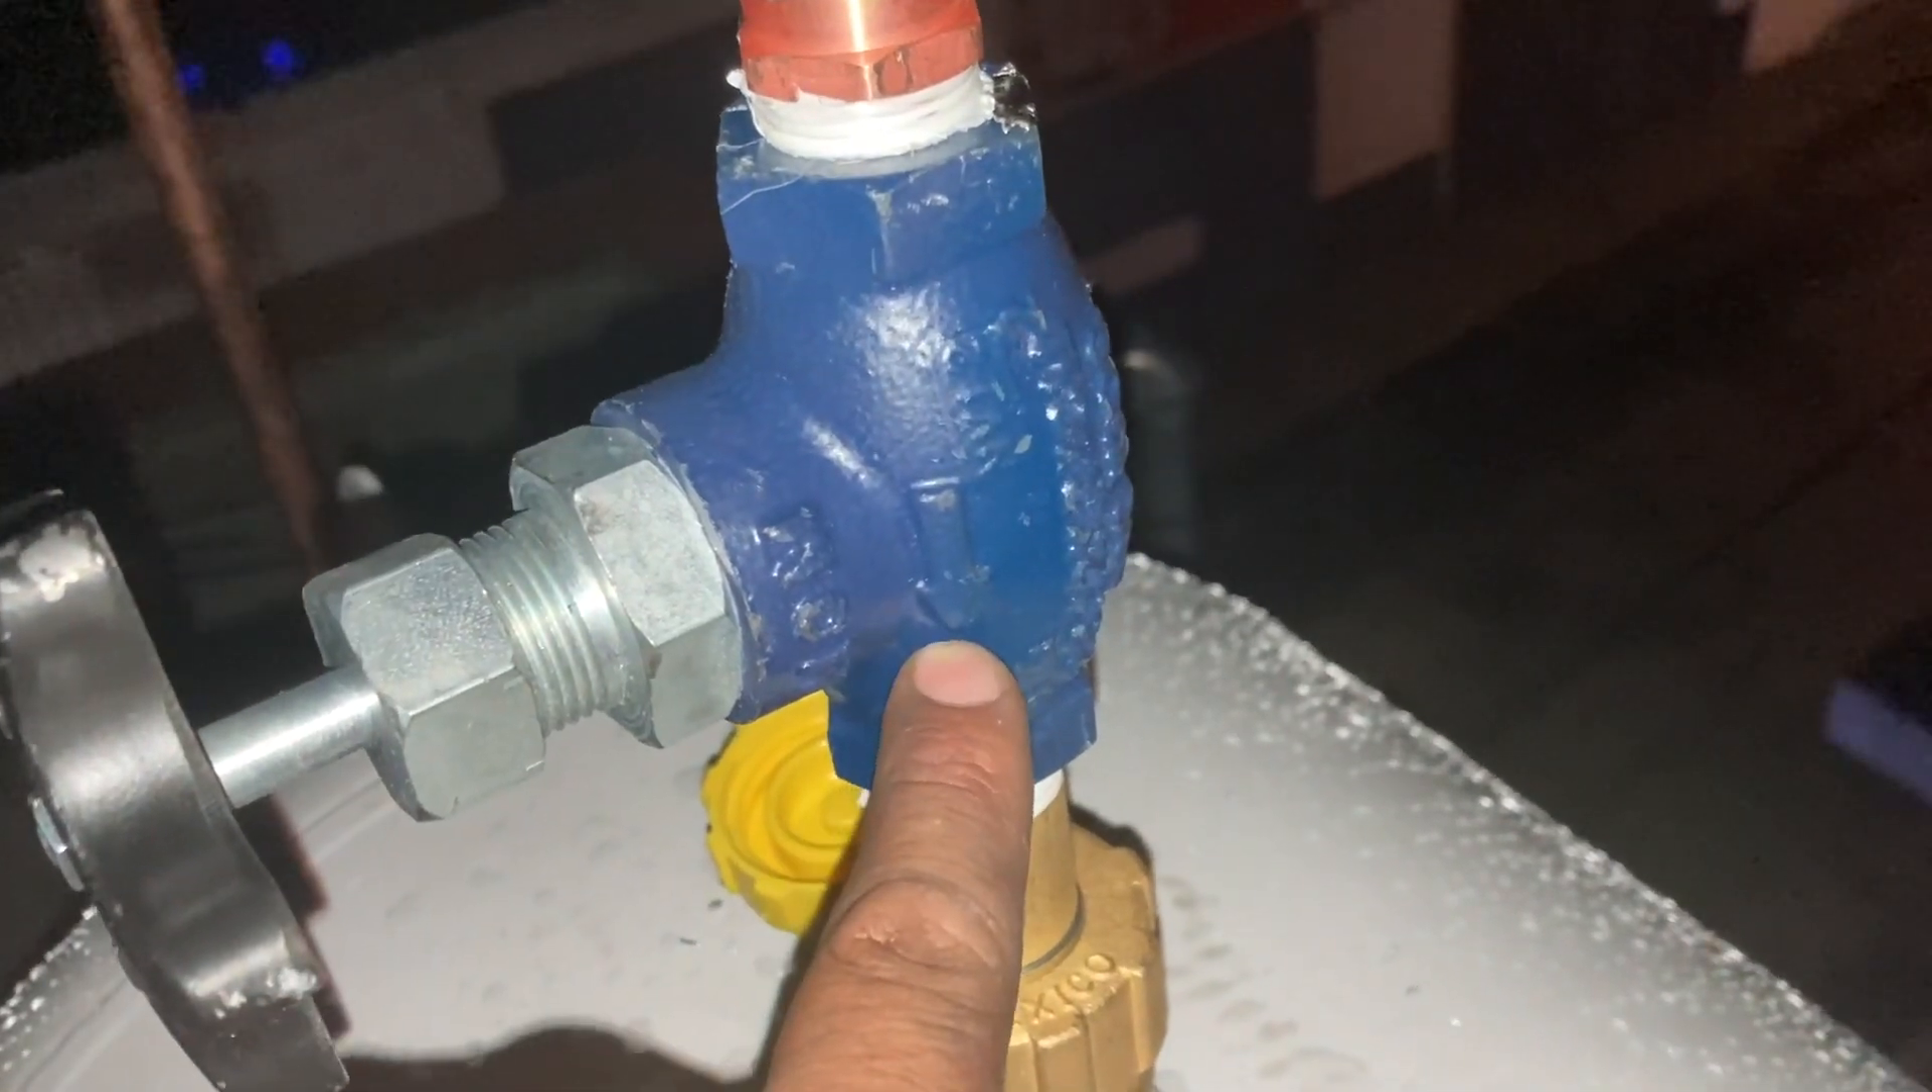Ya le pusimos La La válvula.